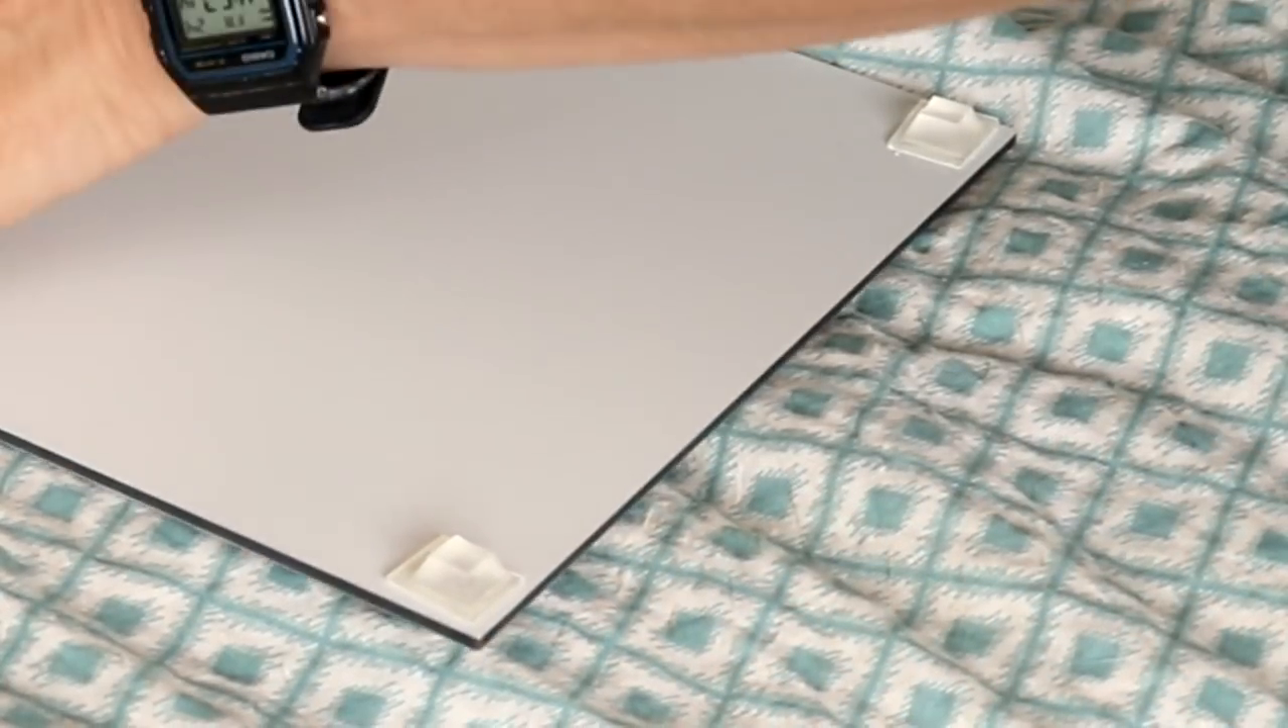I've got two rubber pads at the bottom corners to stop it moving about while it's hung up.